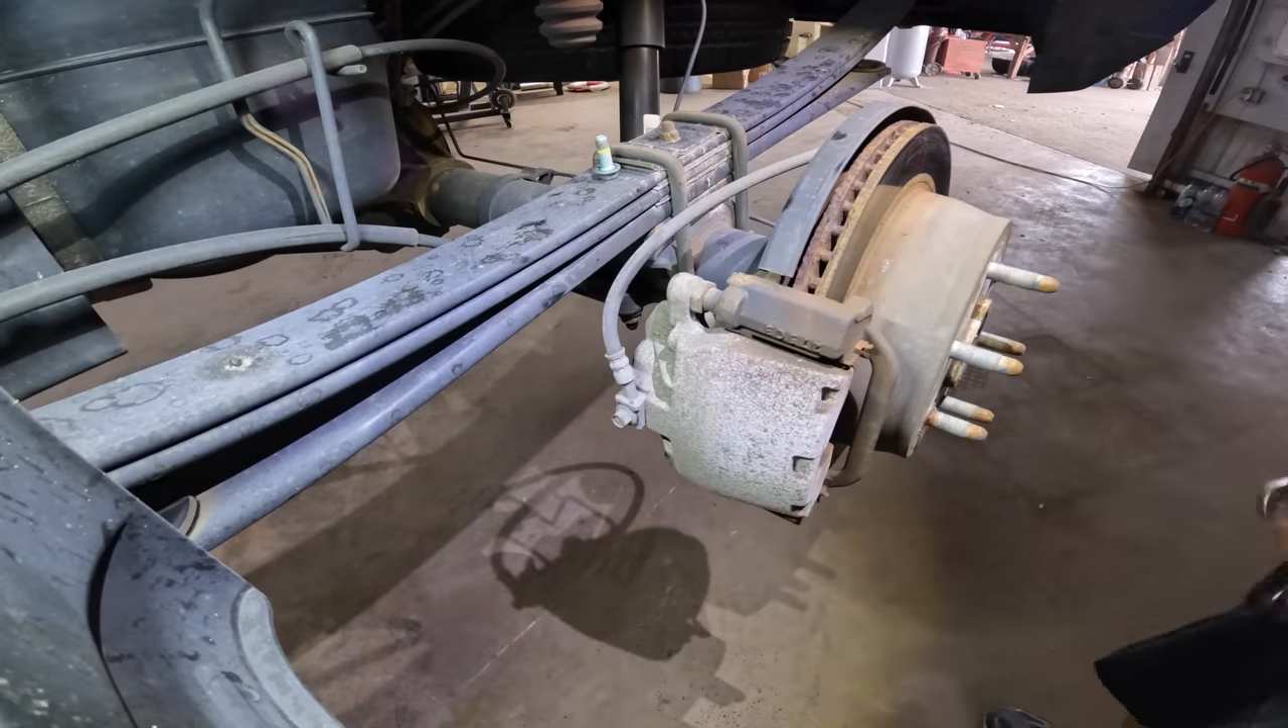We're we're like two hours into it and i haven't even taken the the caliper off yet.